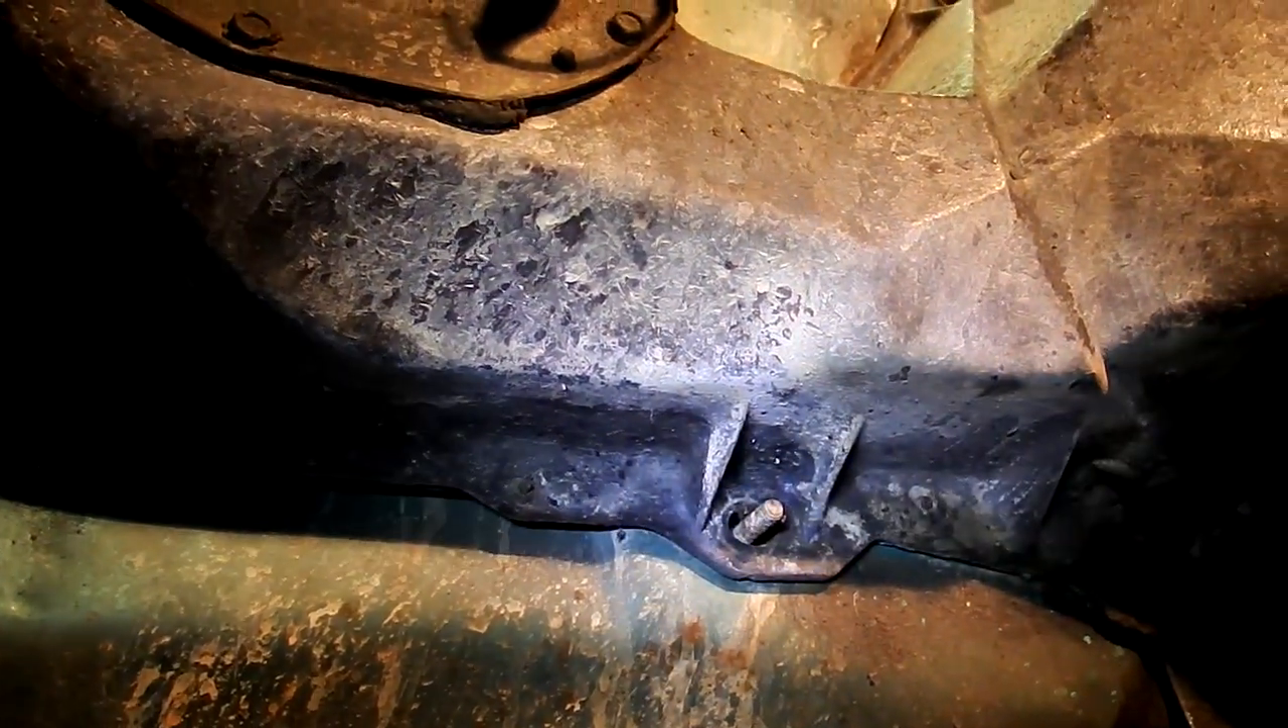There's a stud sticking through there, which looks like mine's missing the nut.